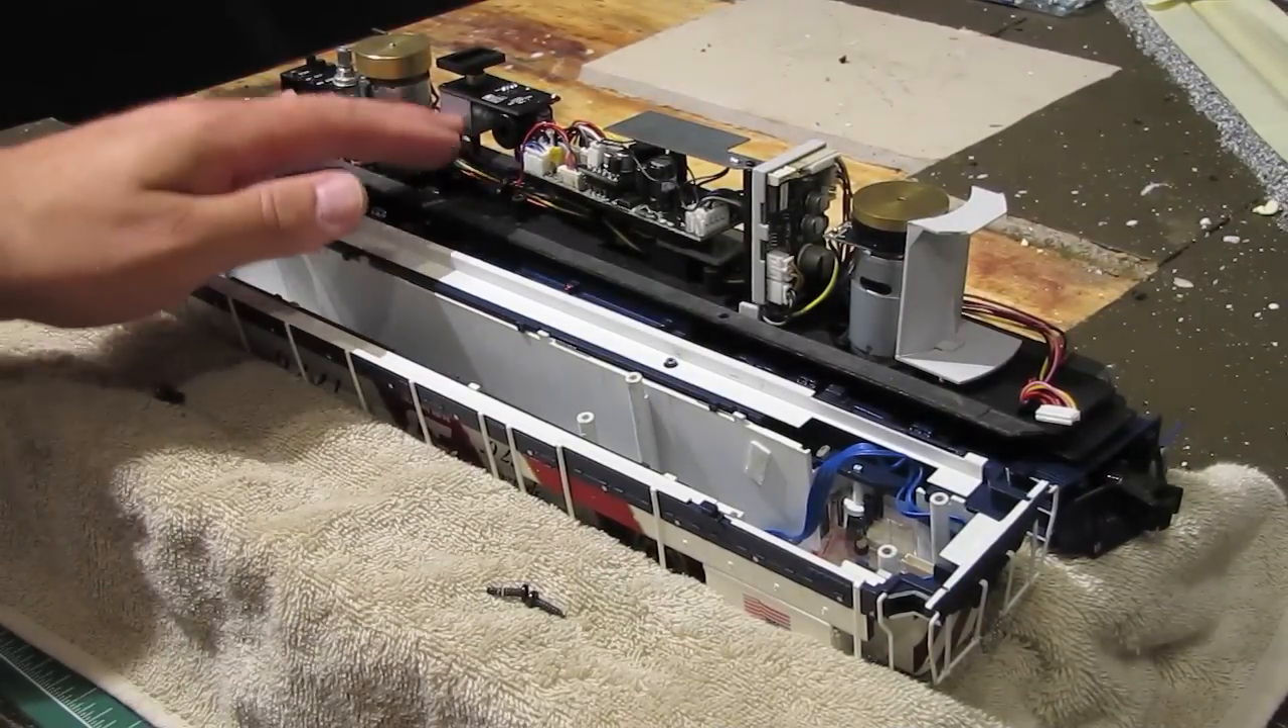Okay, the only thing left to do is to put the shell back on the engine.